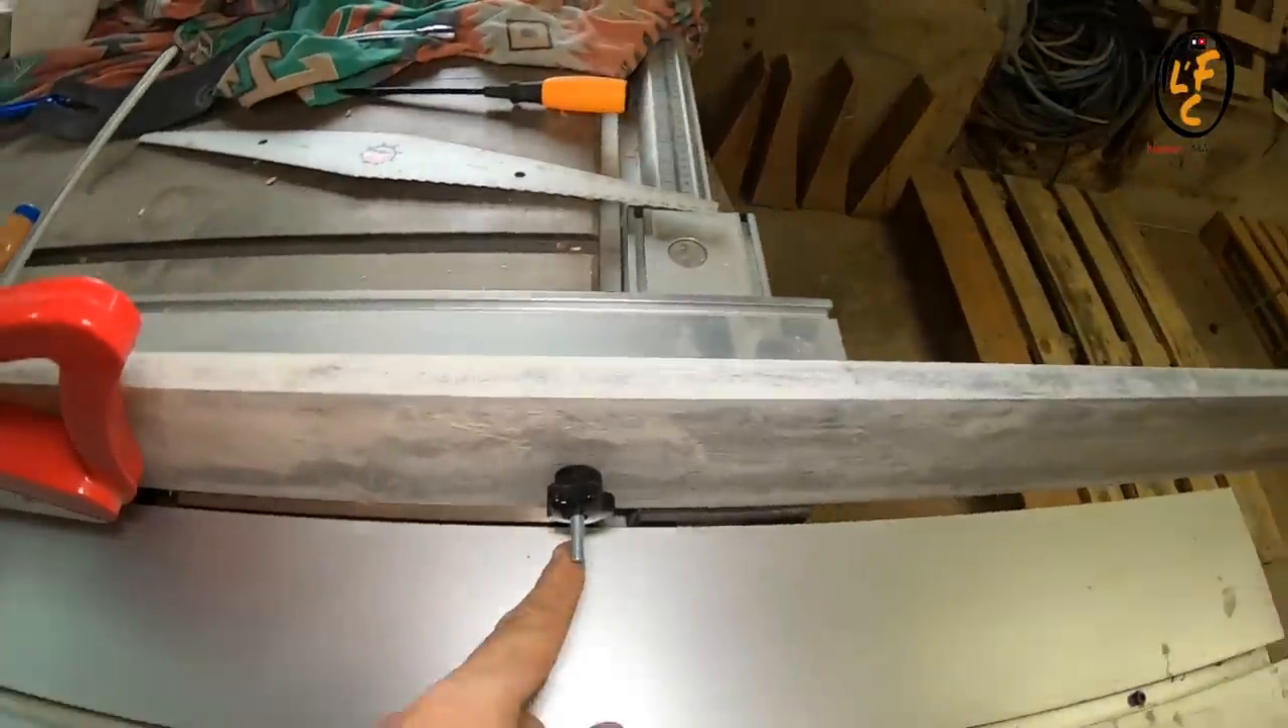Je suis venu fixer une règle de maçon le long de mon guide pour prolonger ce guide.